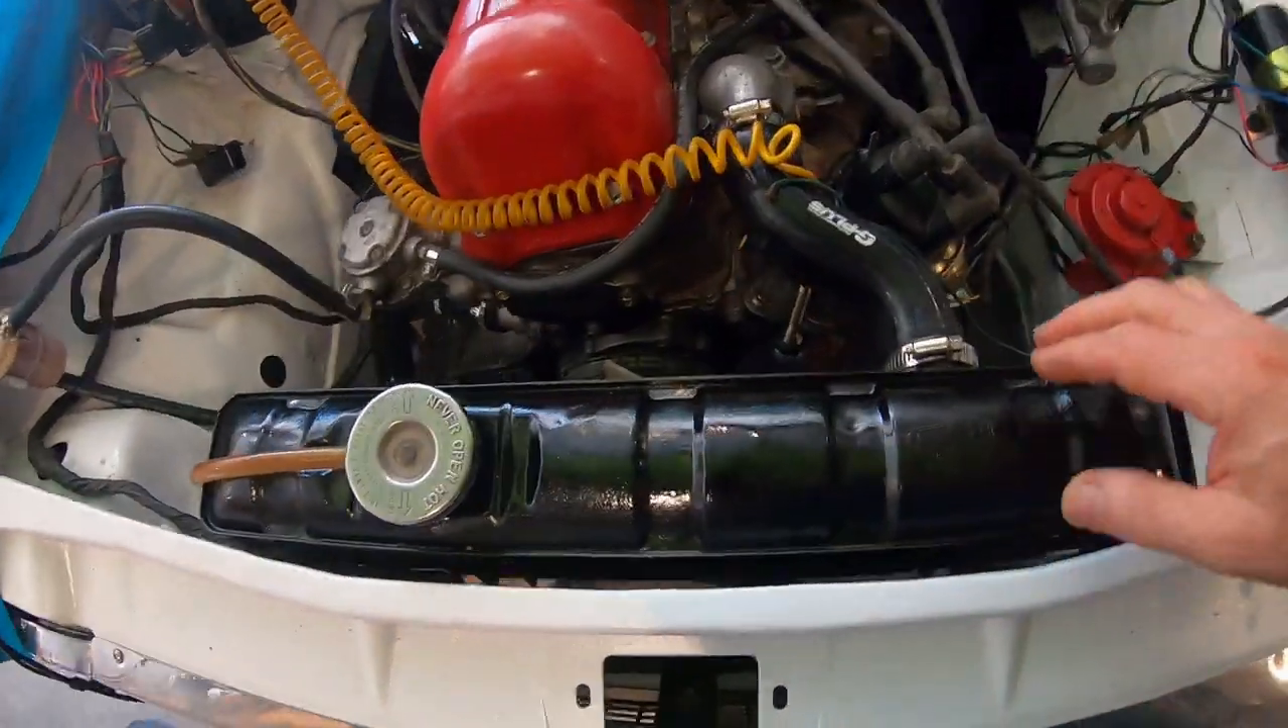I don't know if I mentioned this already but I've painted the radiator put the radiator in put in the silicone hoses.